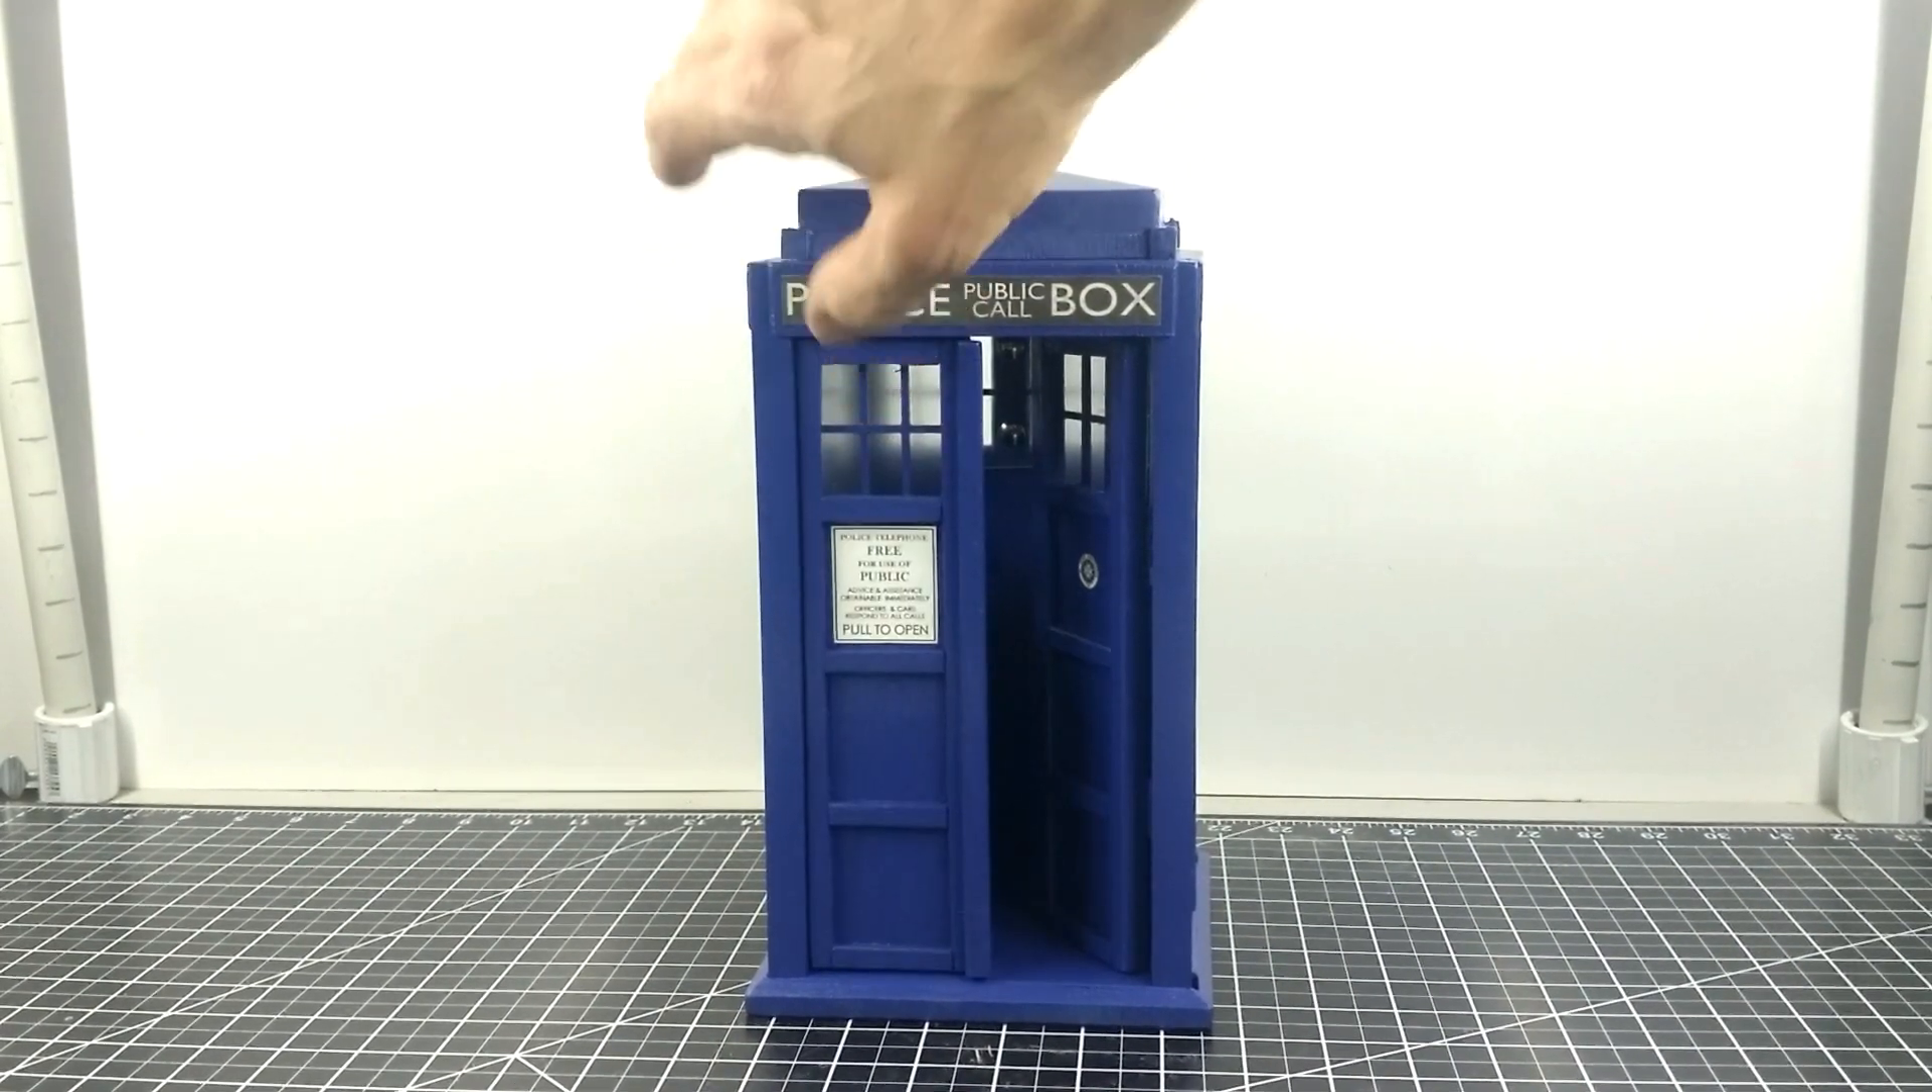I still need to add handles on the doors.